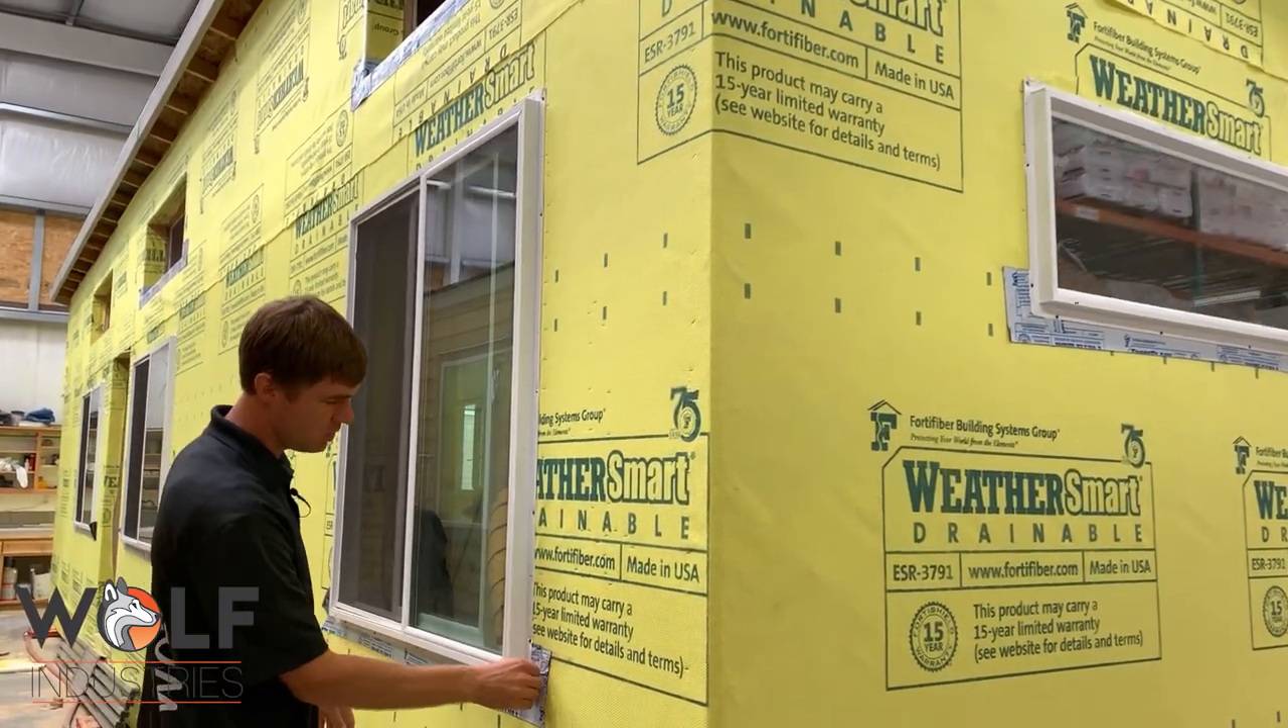We've got our windows installed.